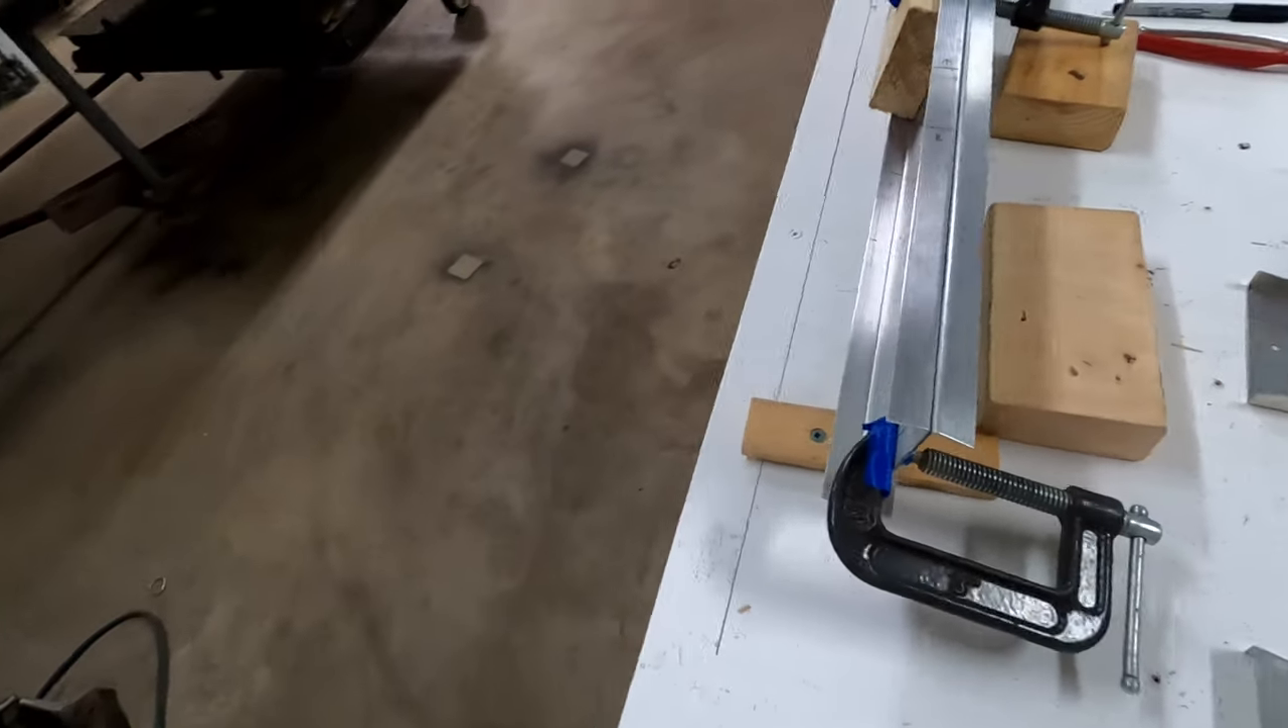We got the two spars clamped together. And you can see the tape I put on the clamps just because they're steel clamps. And I didn't want to scratch this aluminum up. I did the same thing on the other side. They're all clamped in.